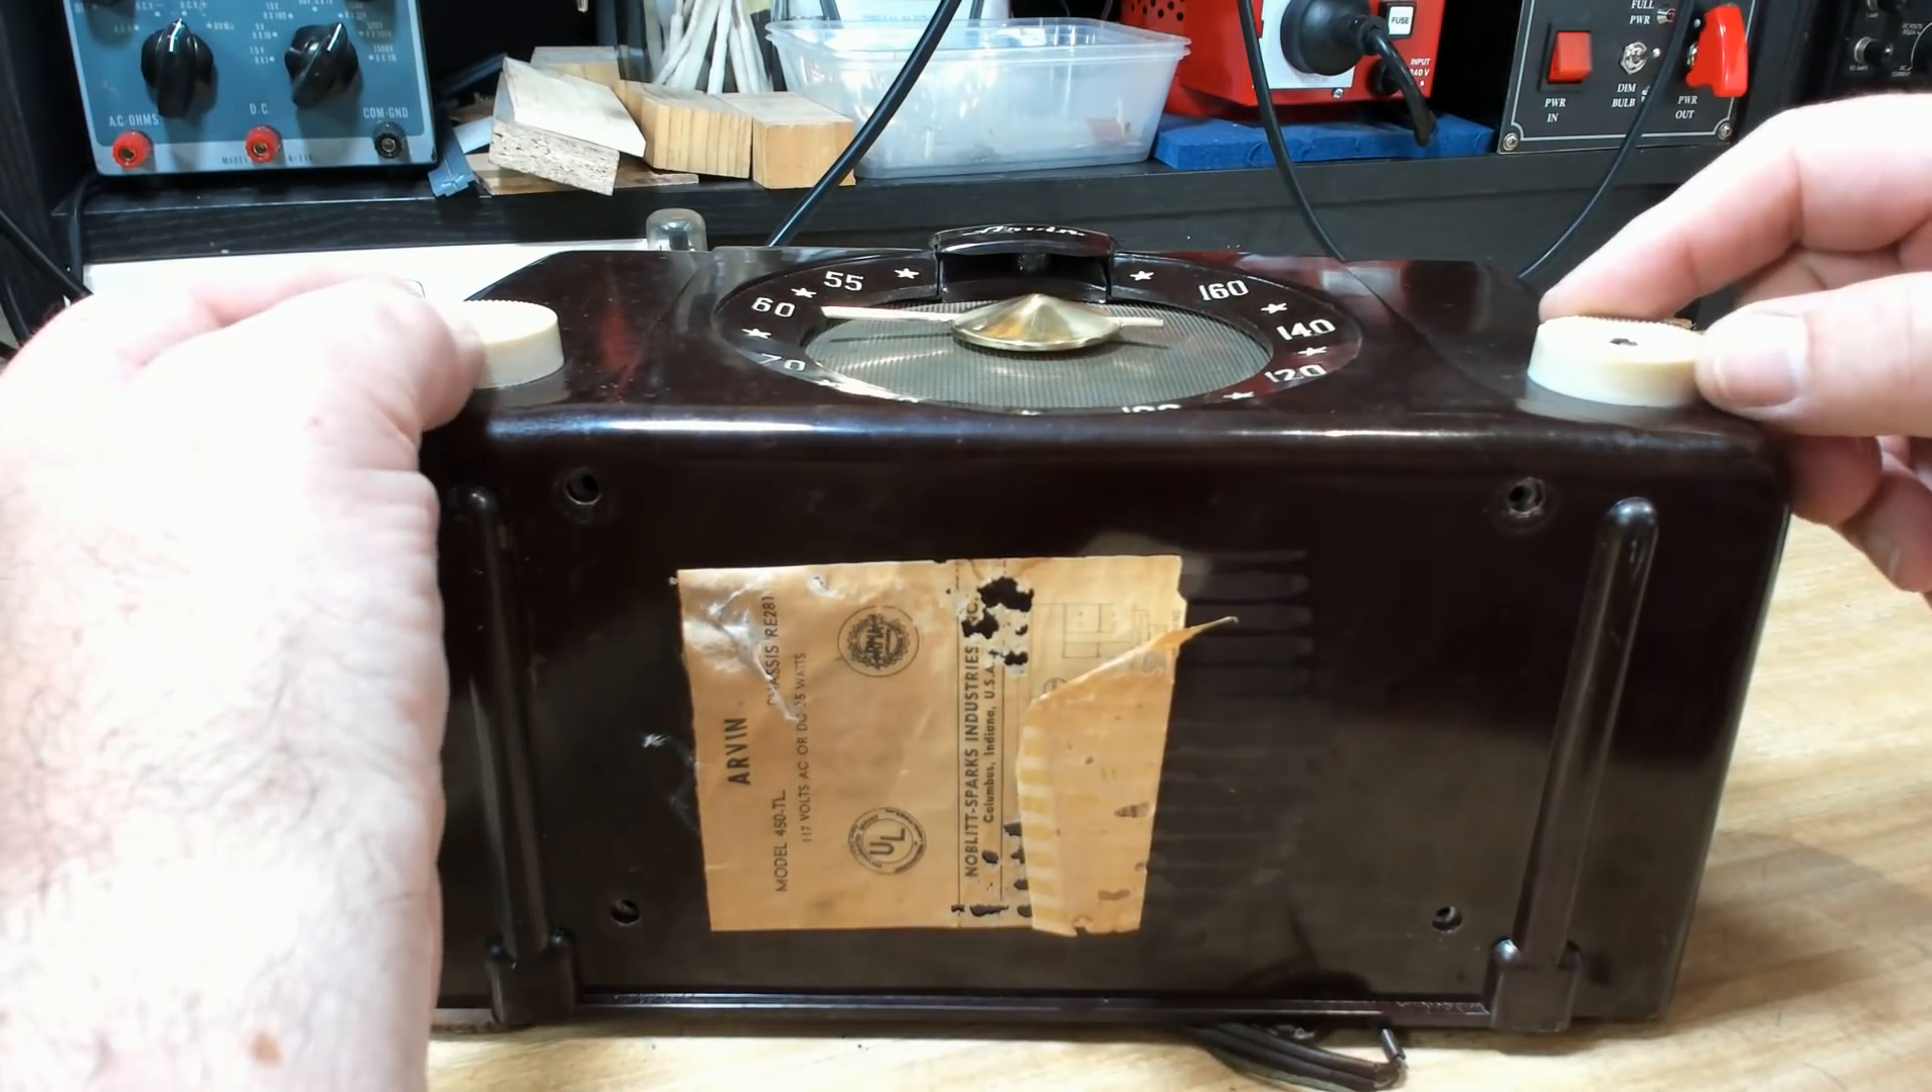I've left the knobs on. I can't get them off.